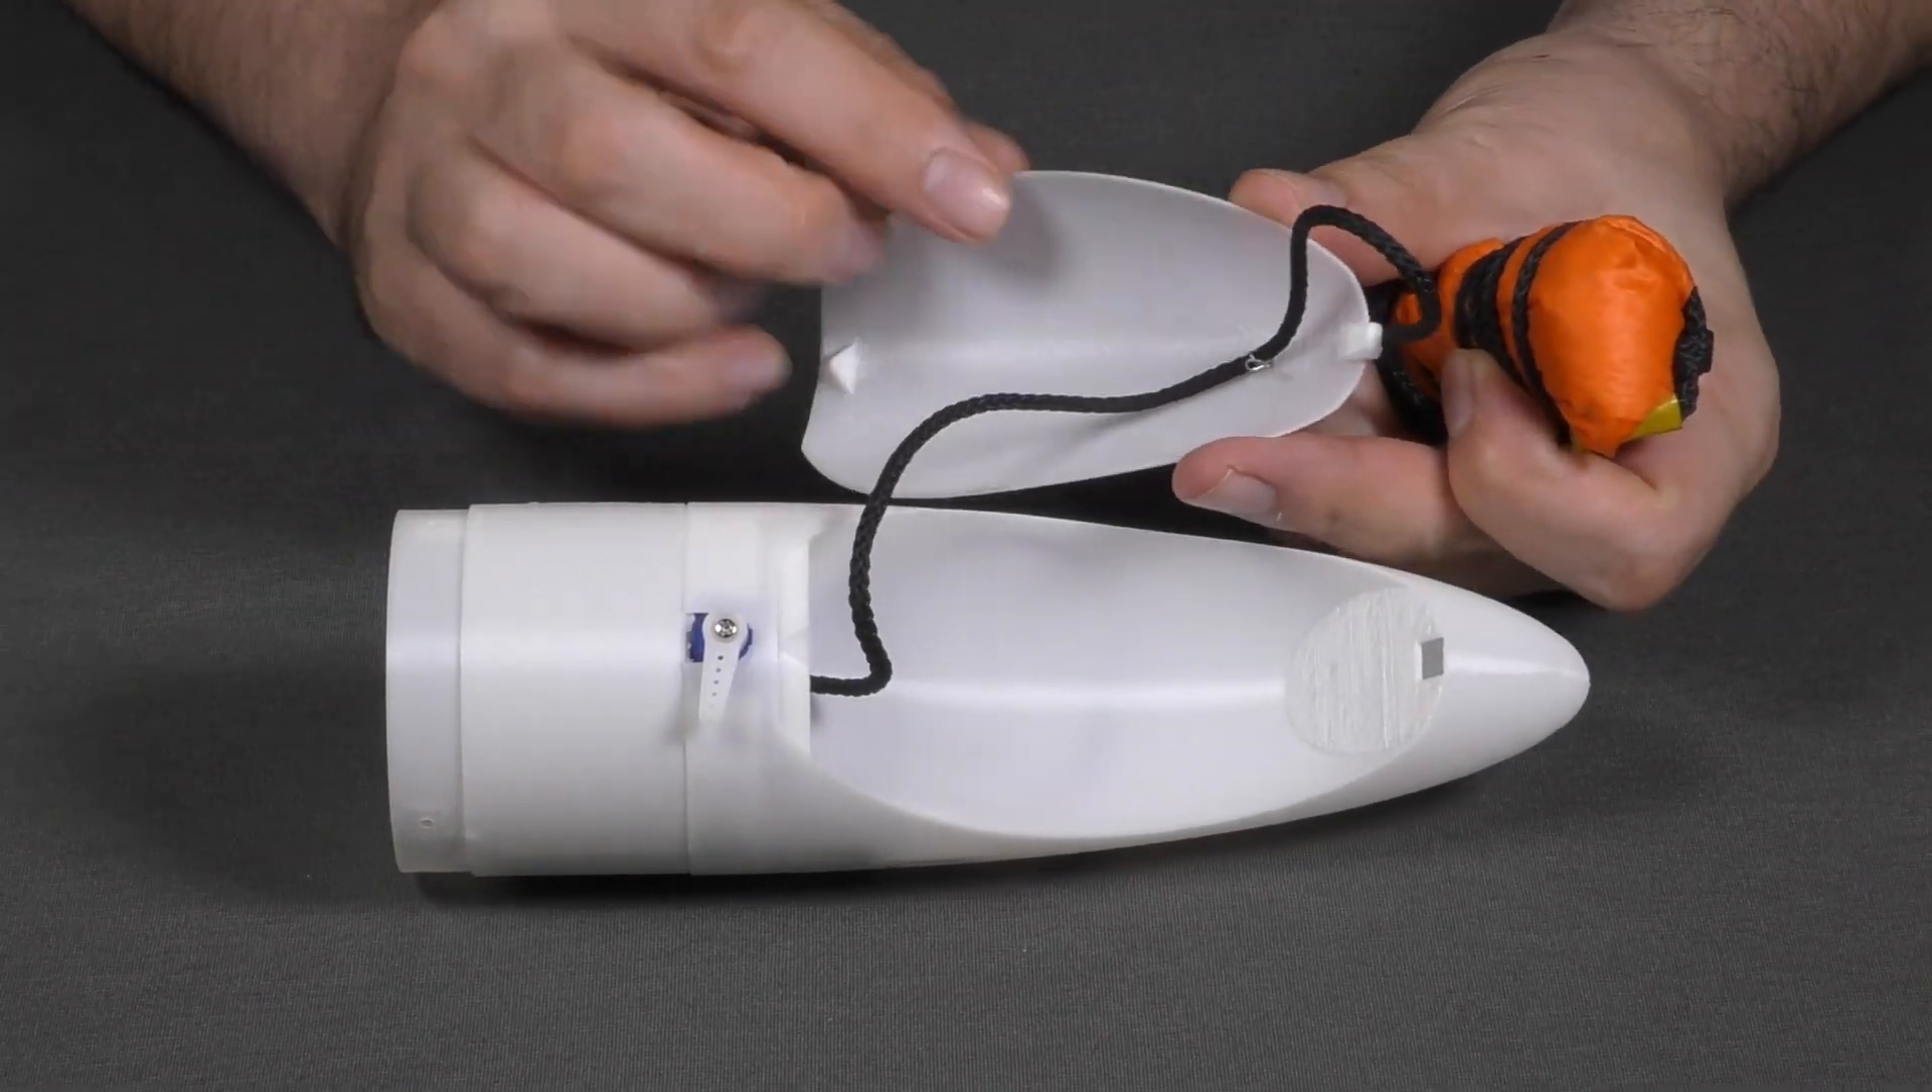The door itself is attached to the shock cord so we don't lose it during deployment.